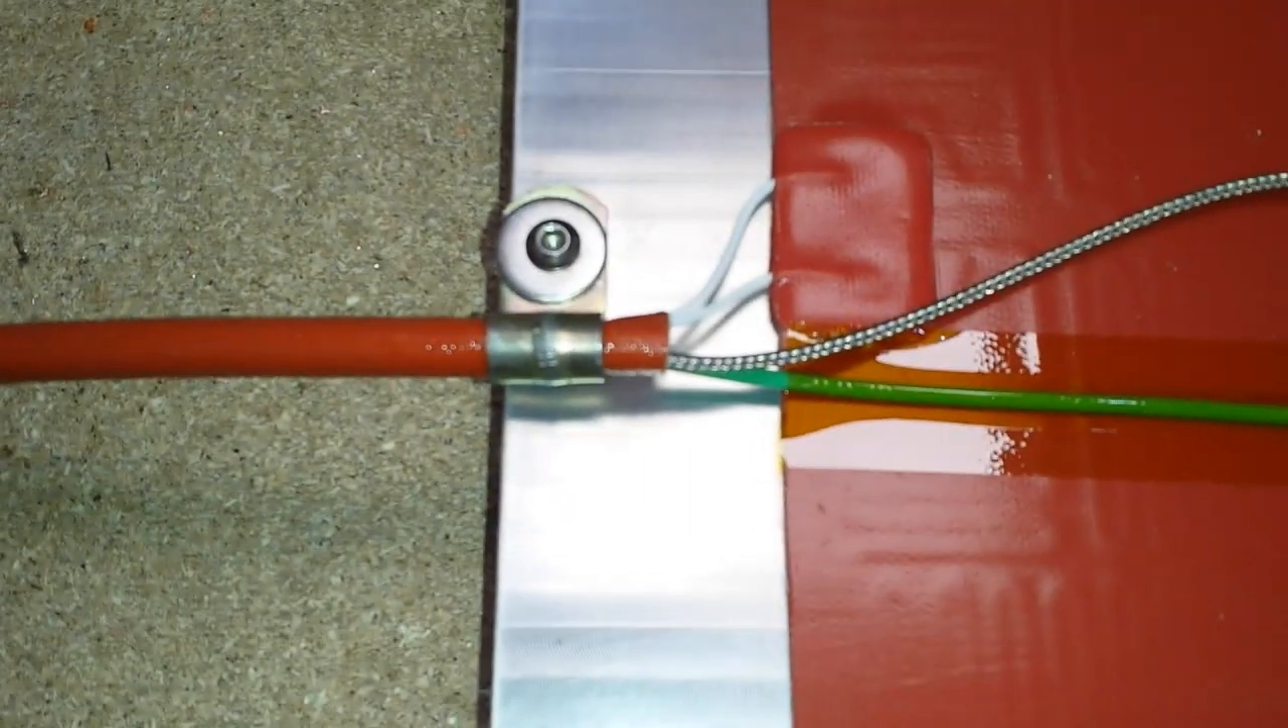So I fitted a basic cable strain relief and some high temperature silicone sleeve, which keeps everything nice and safe and stops from pulling on these when handling the heater and just protects everything.